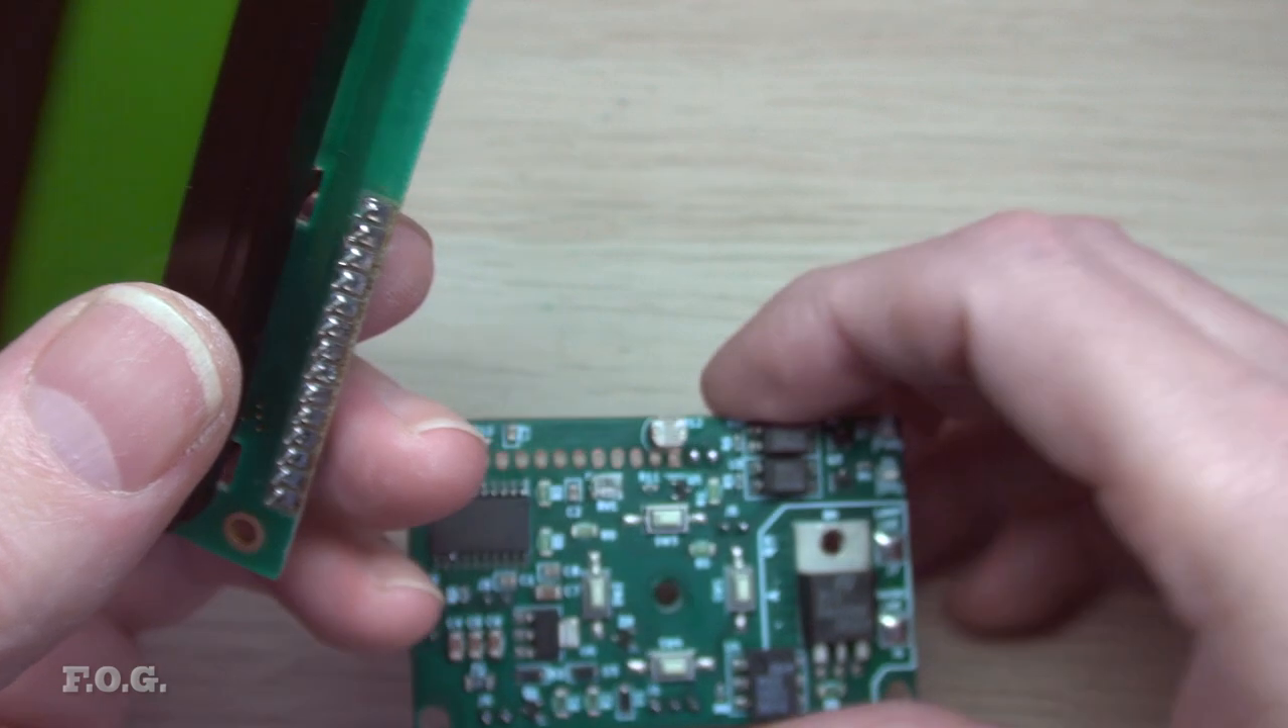You can see I've soldered a modified pin header to the LCD display so all I need to do now is solder the display to the PCB.